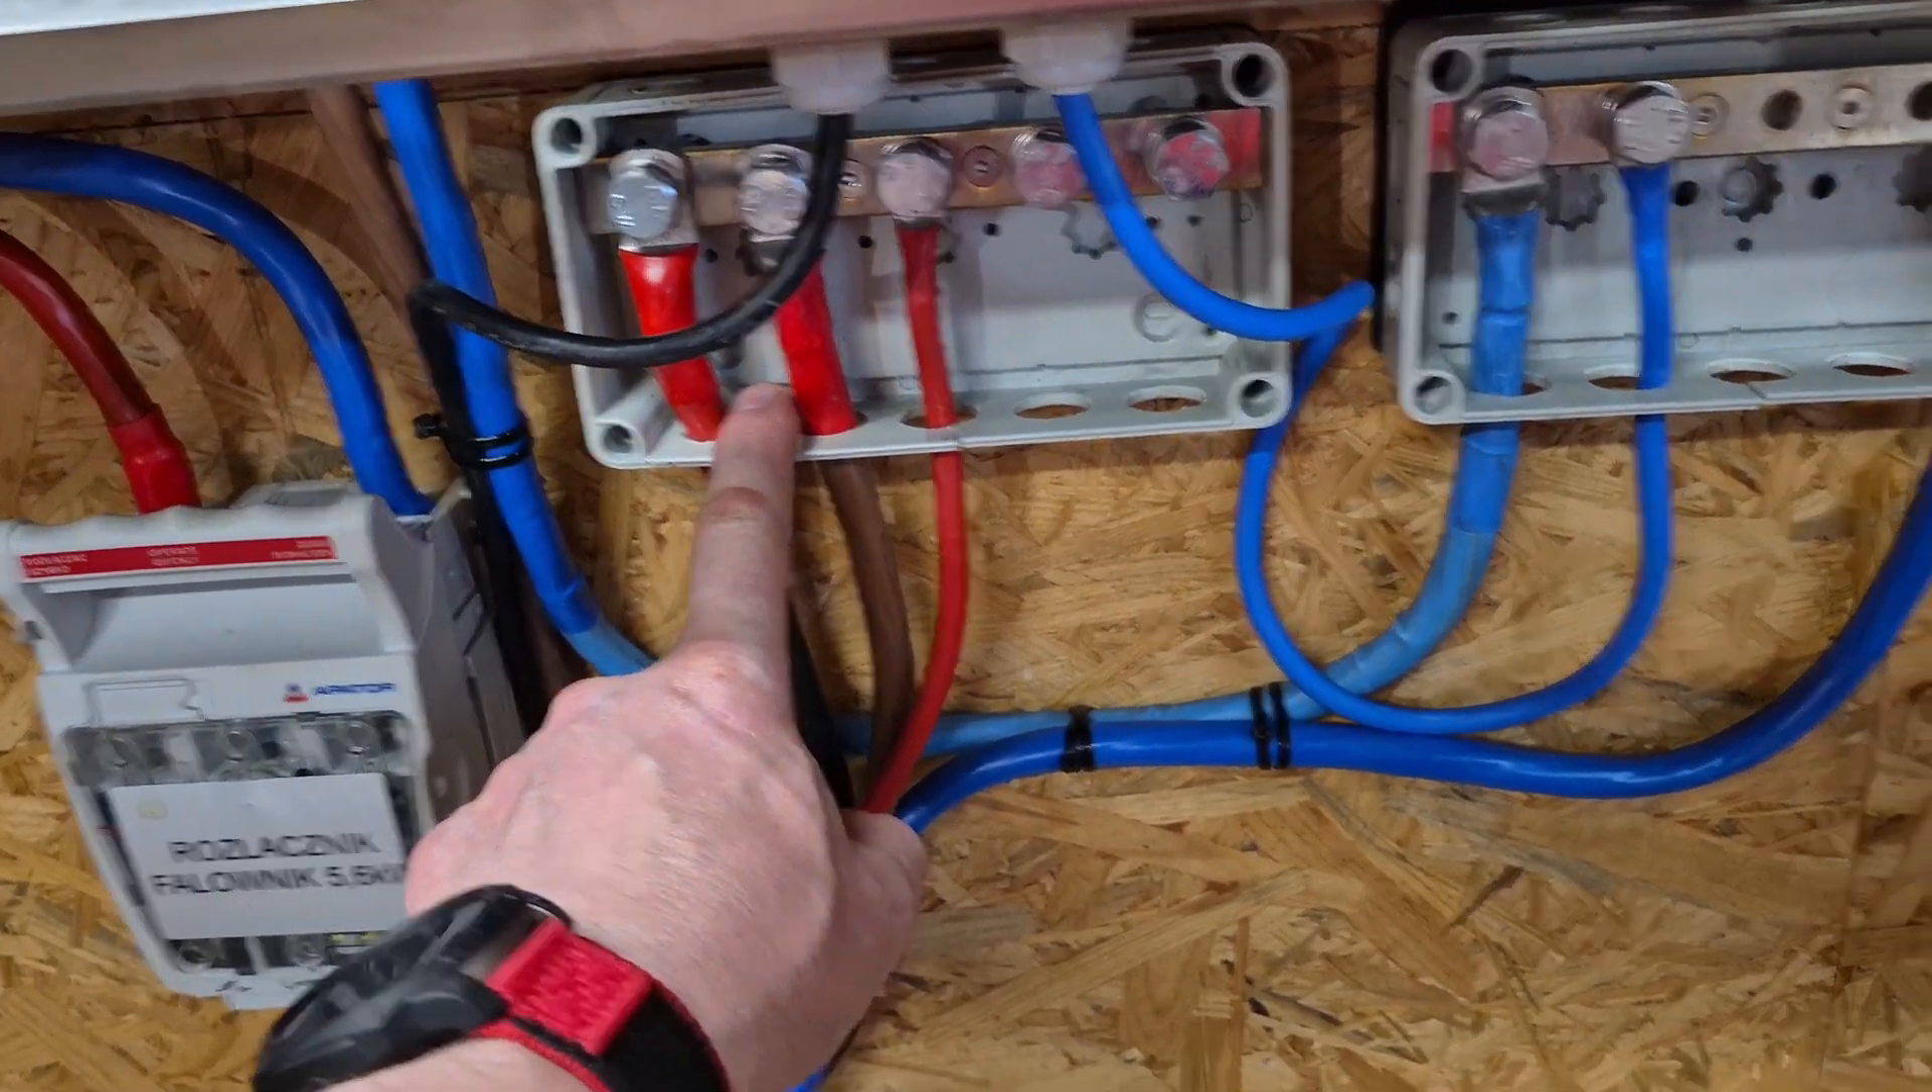No i oczywiście te przewody podpięte są także do busbarów.